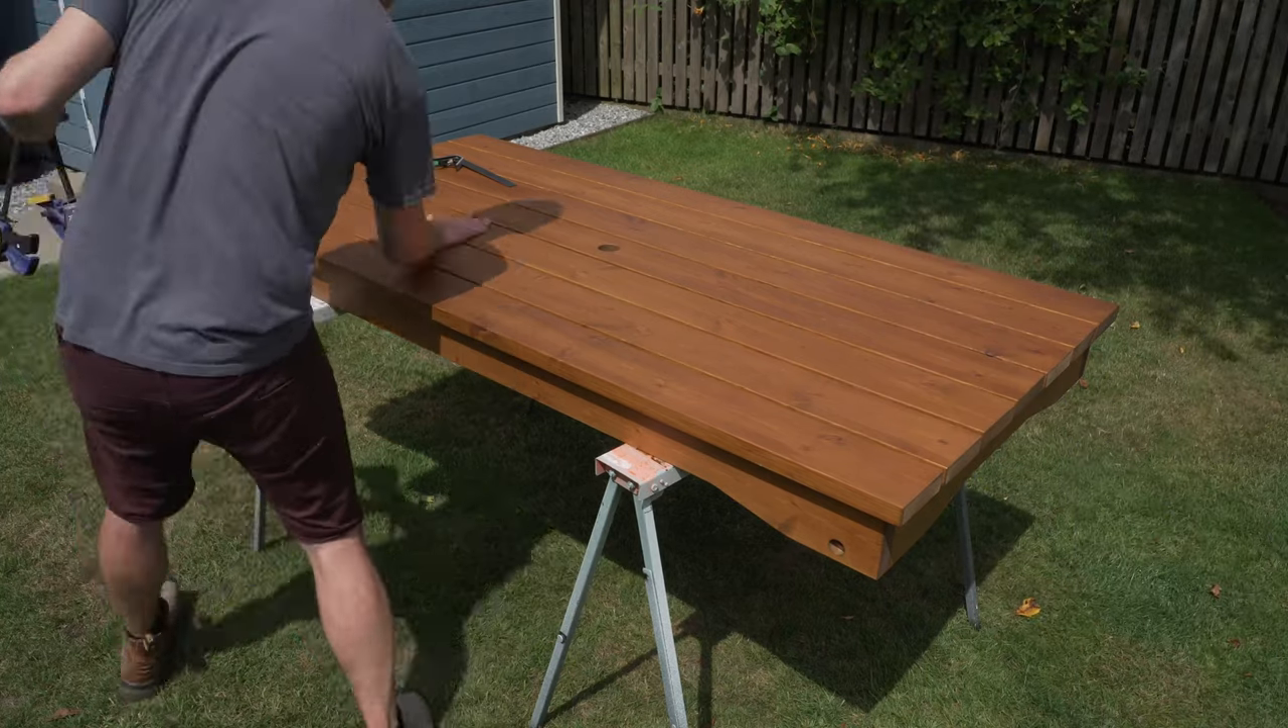She's really starting to take shape now we need to give this table some legs.